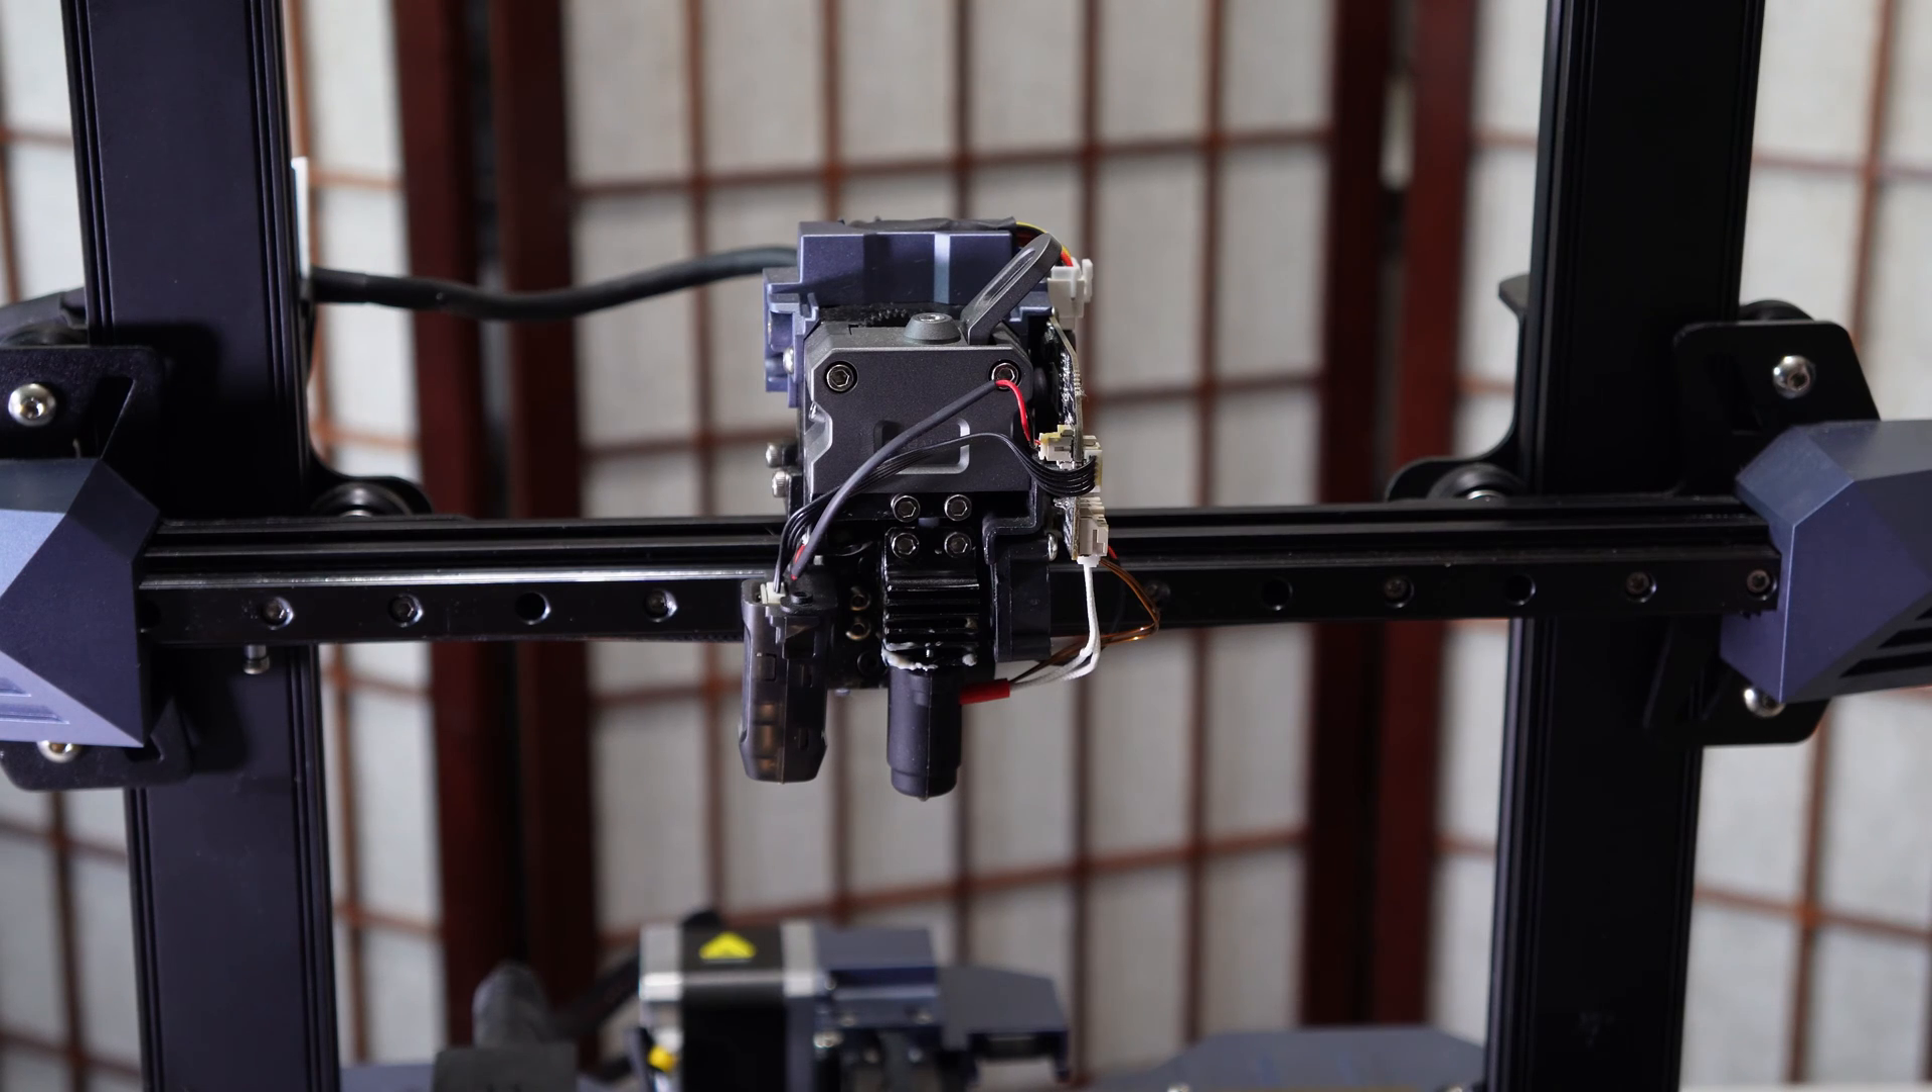With all your components installed the only thing left to do is put your cover back on.